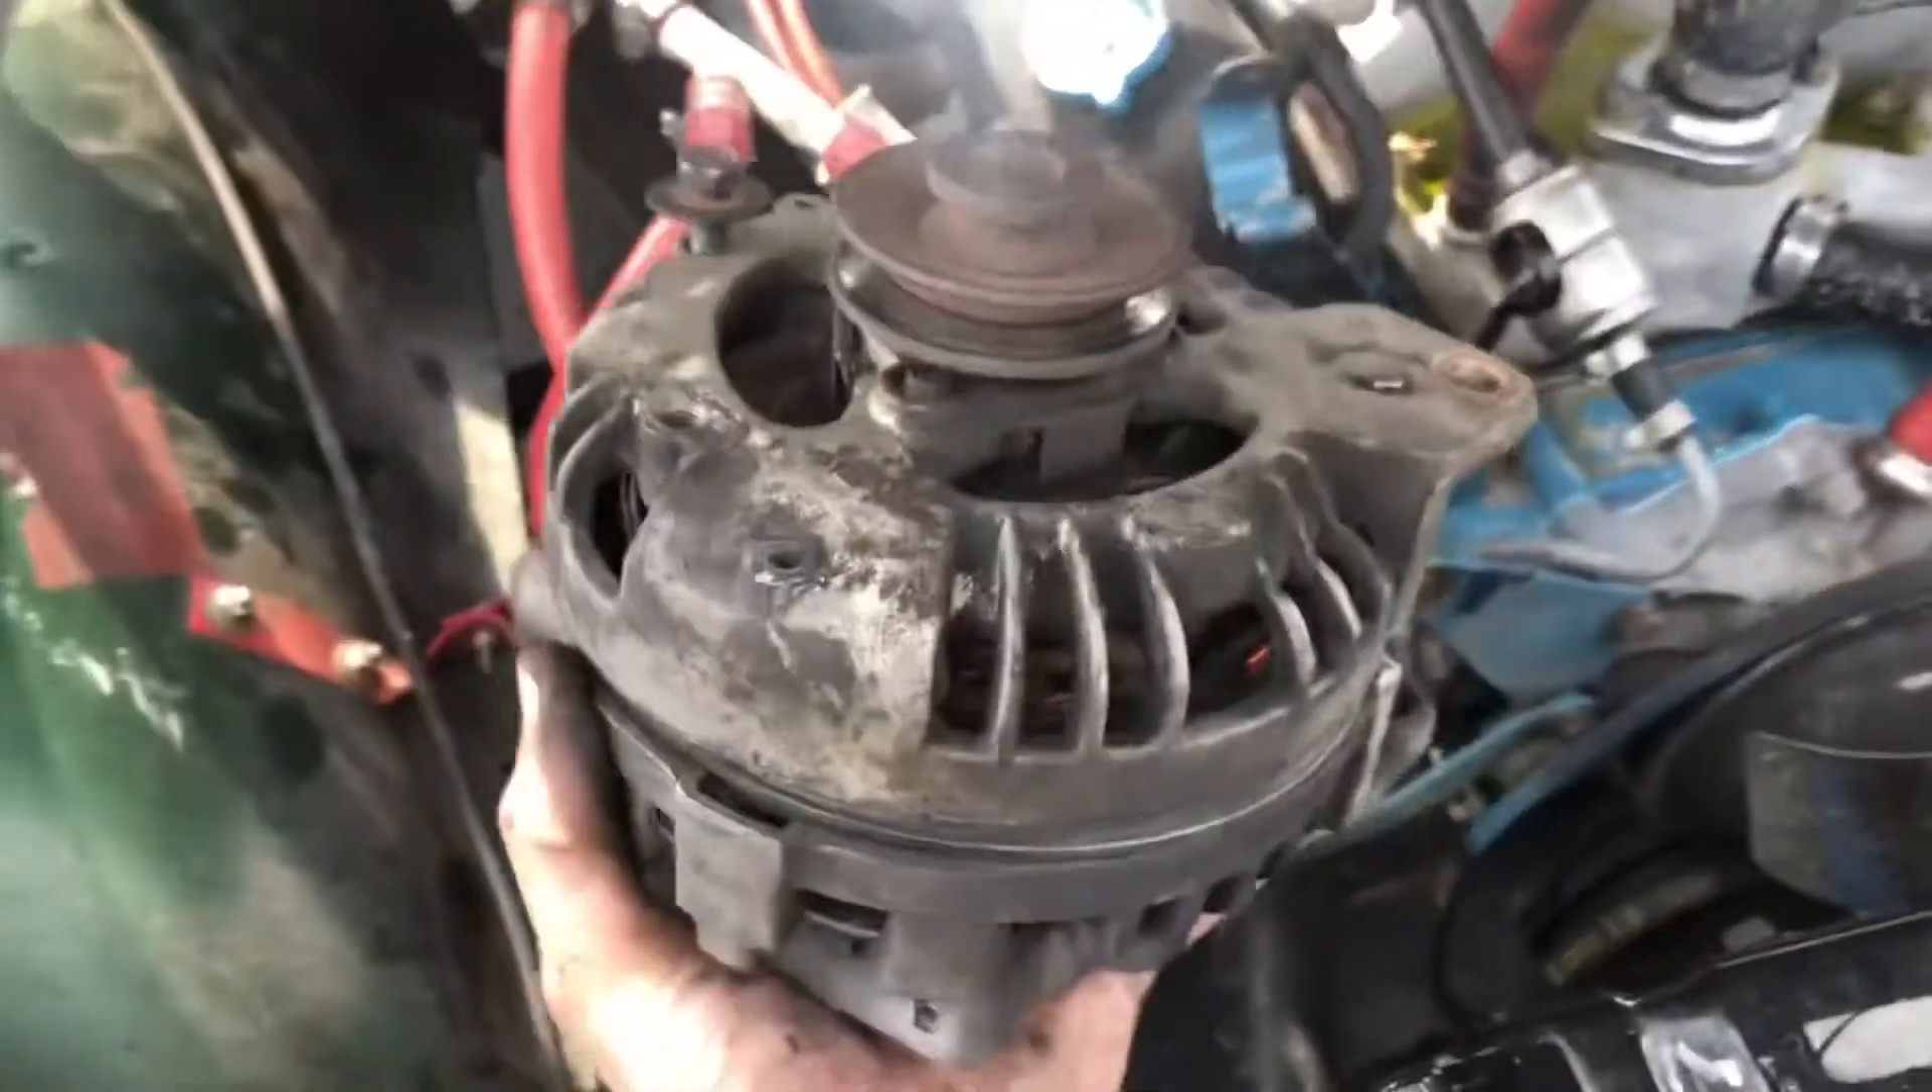Okay guys, the alternator is out. Here it is.